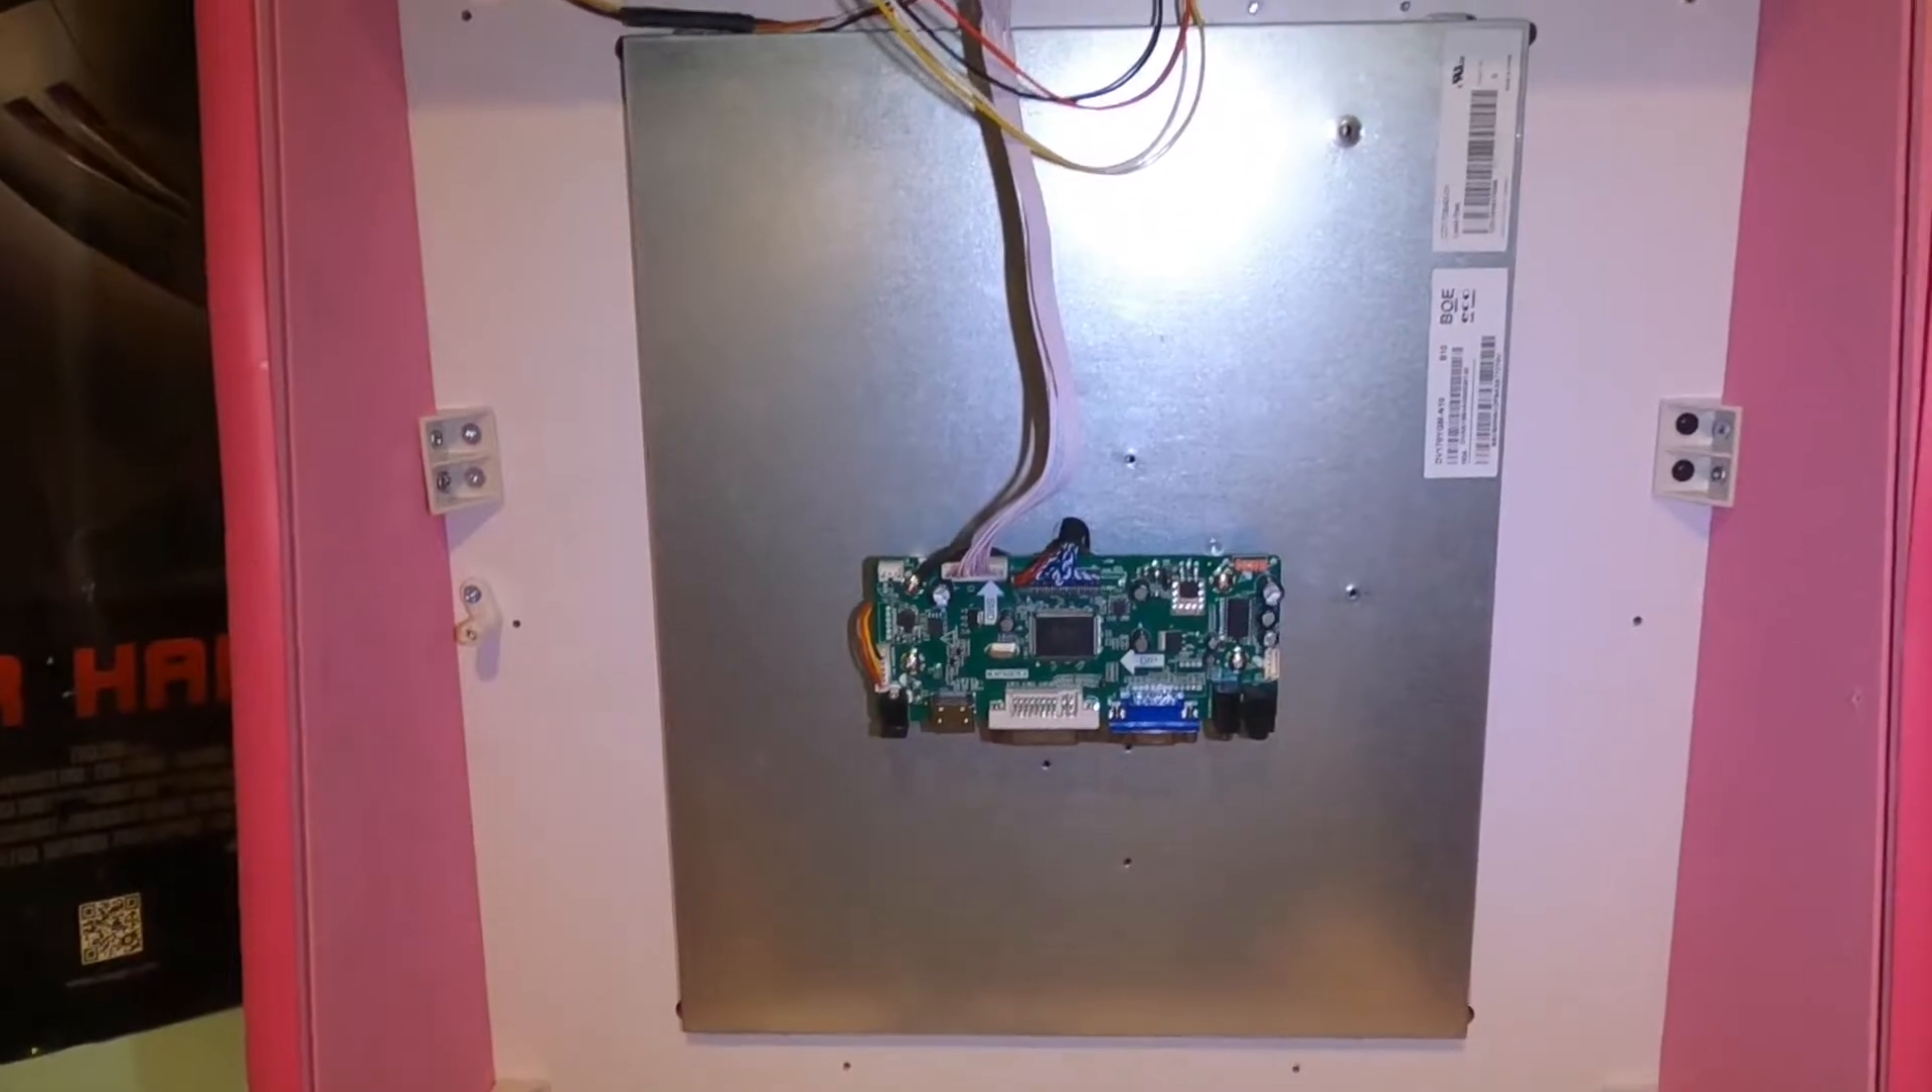Okay so the converter board is now mounted in there properly.